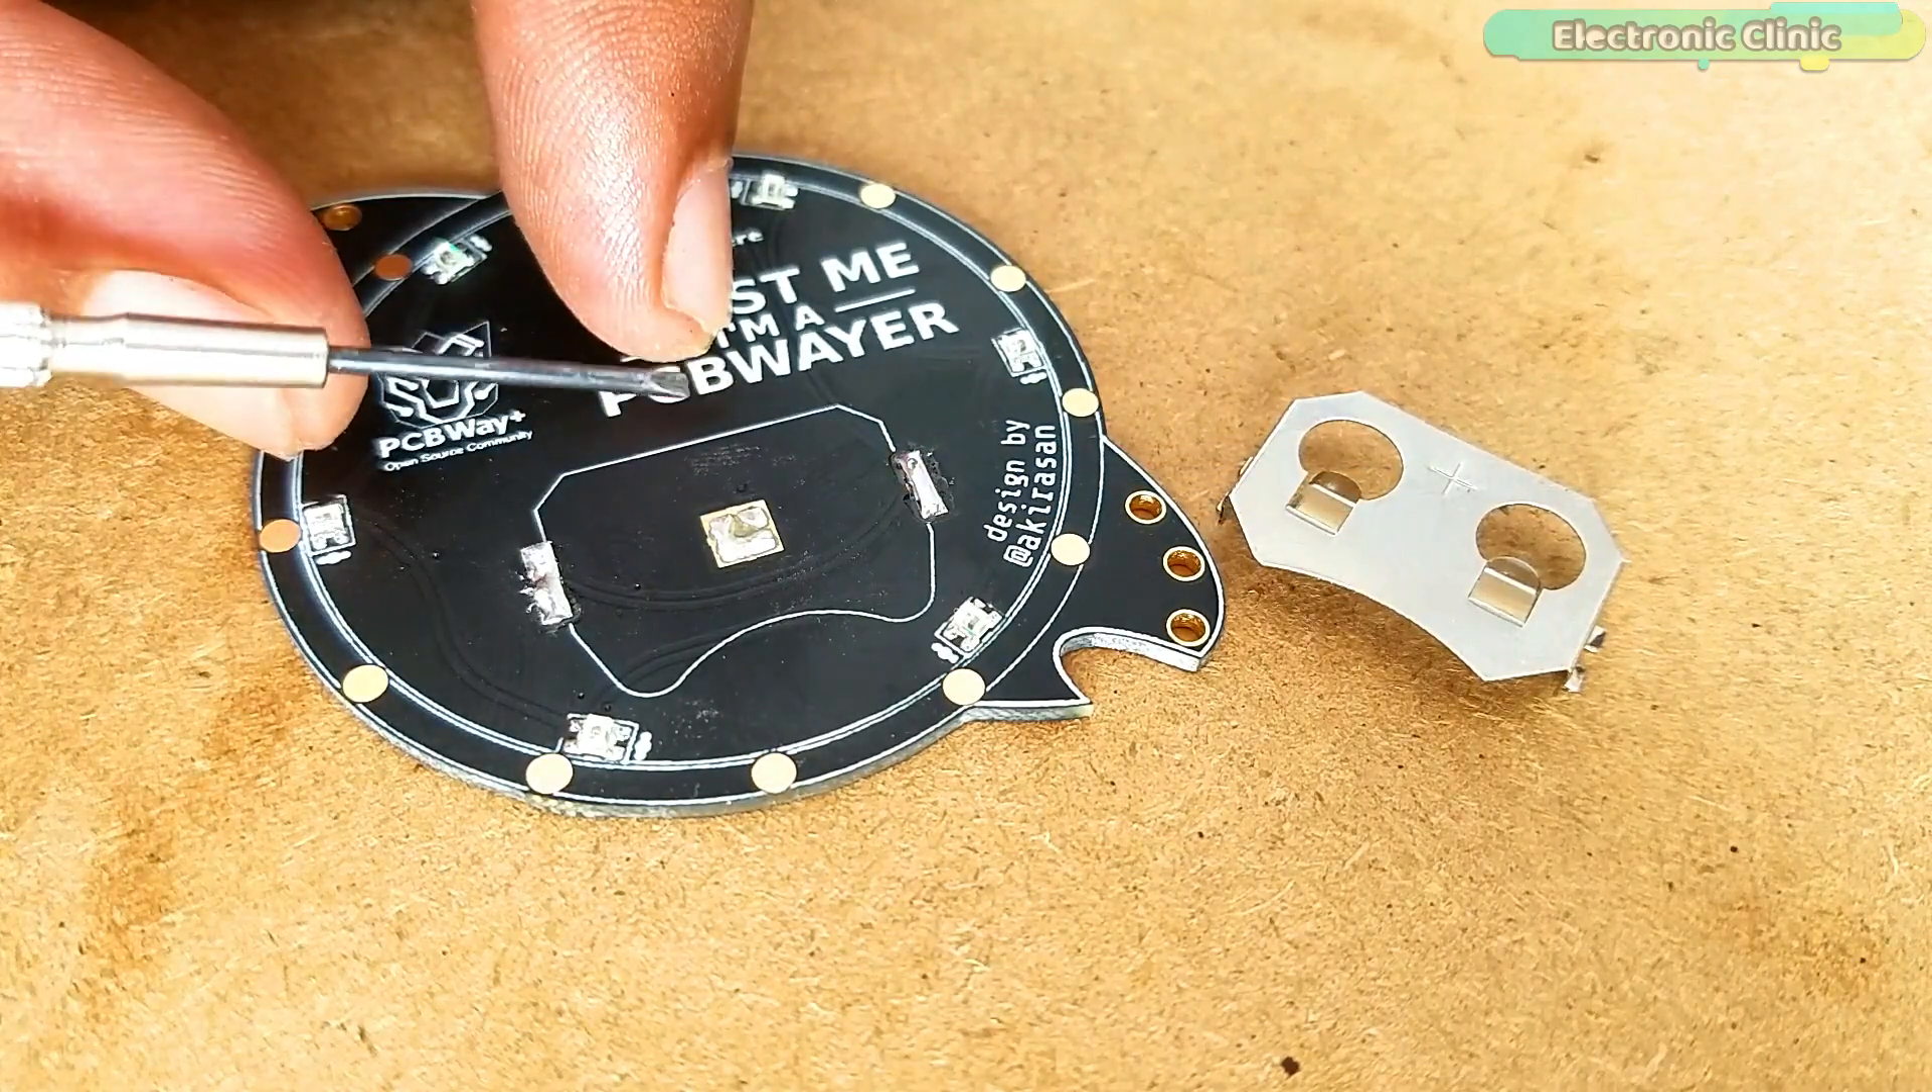As you can see, I removed the metal part.